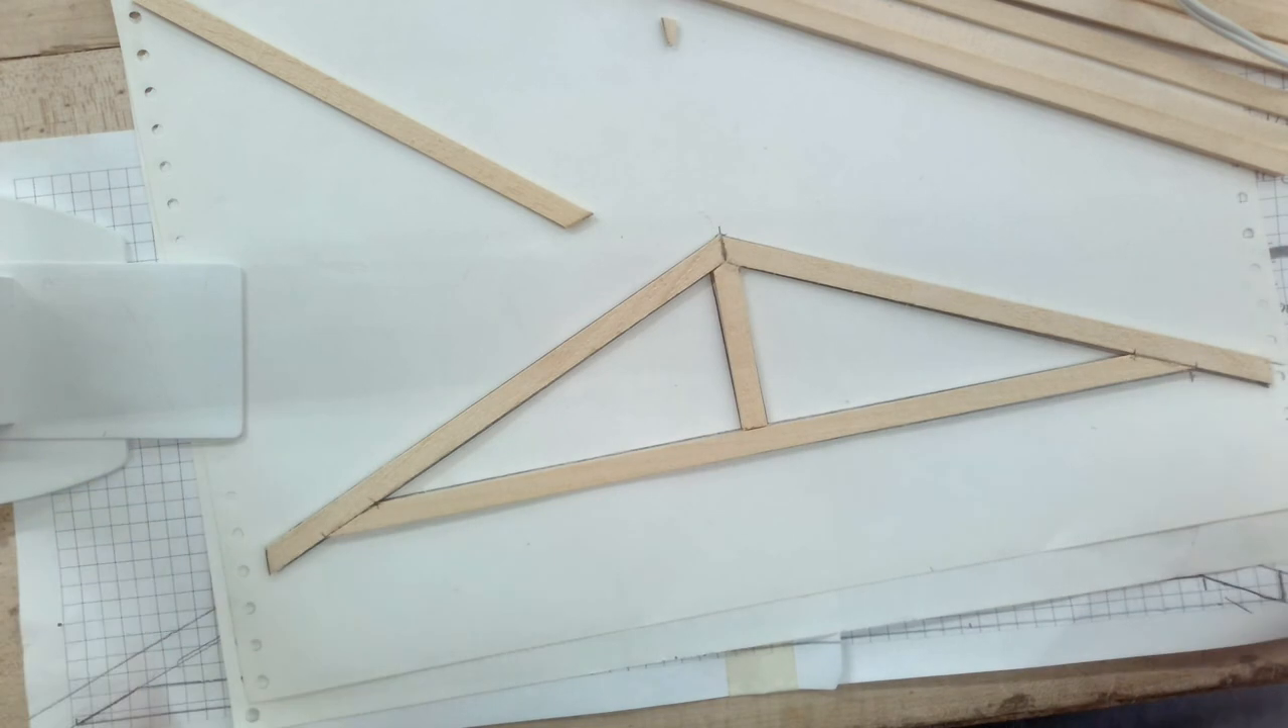And now I got everything in line I got my center post in.